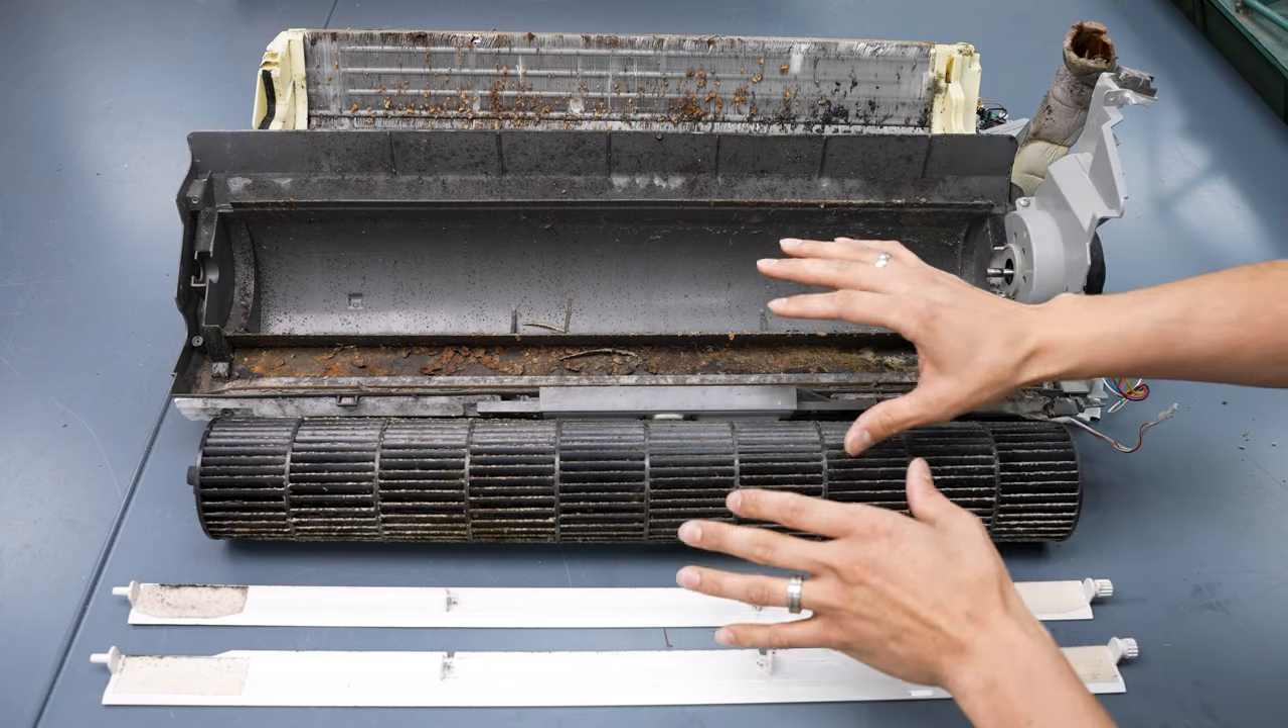As you can see here, we have a mini-split indoor wall-mounted unit that's been dismantled.